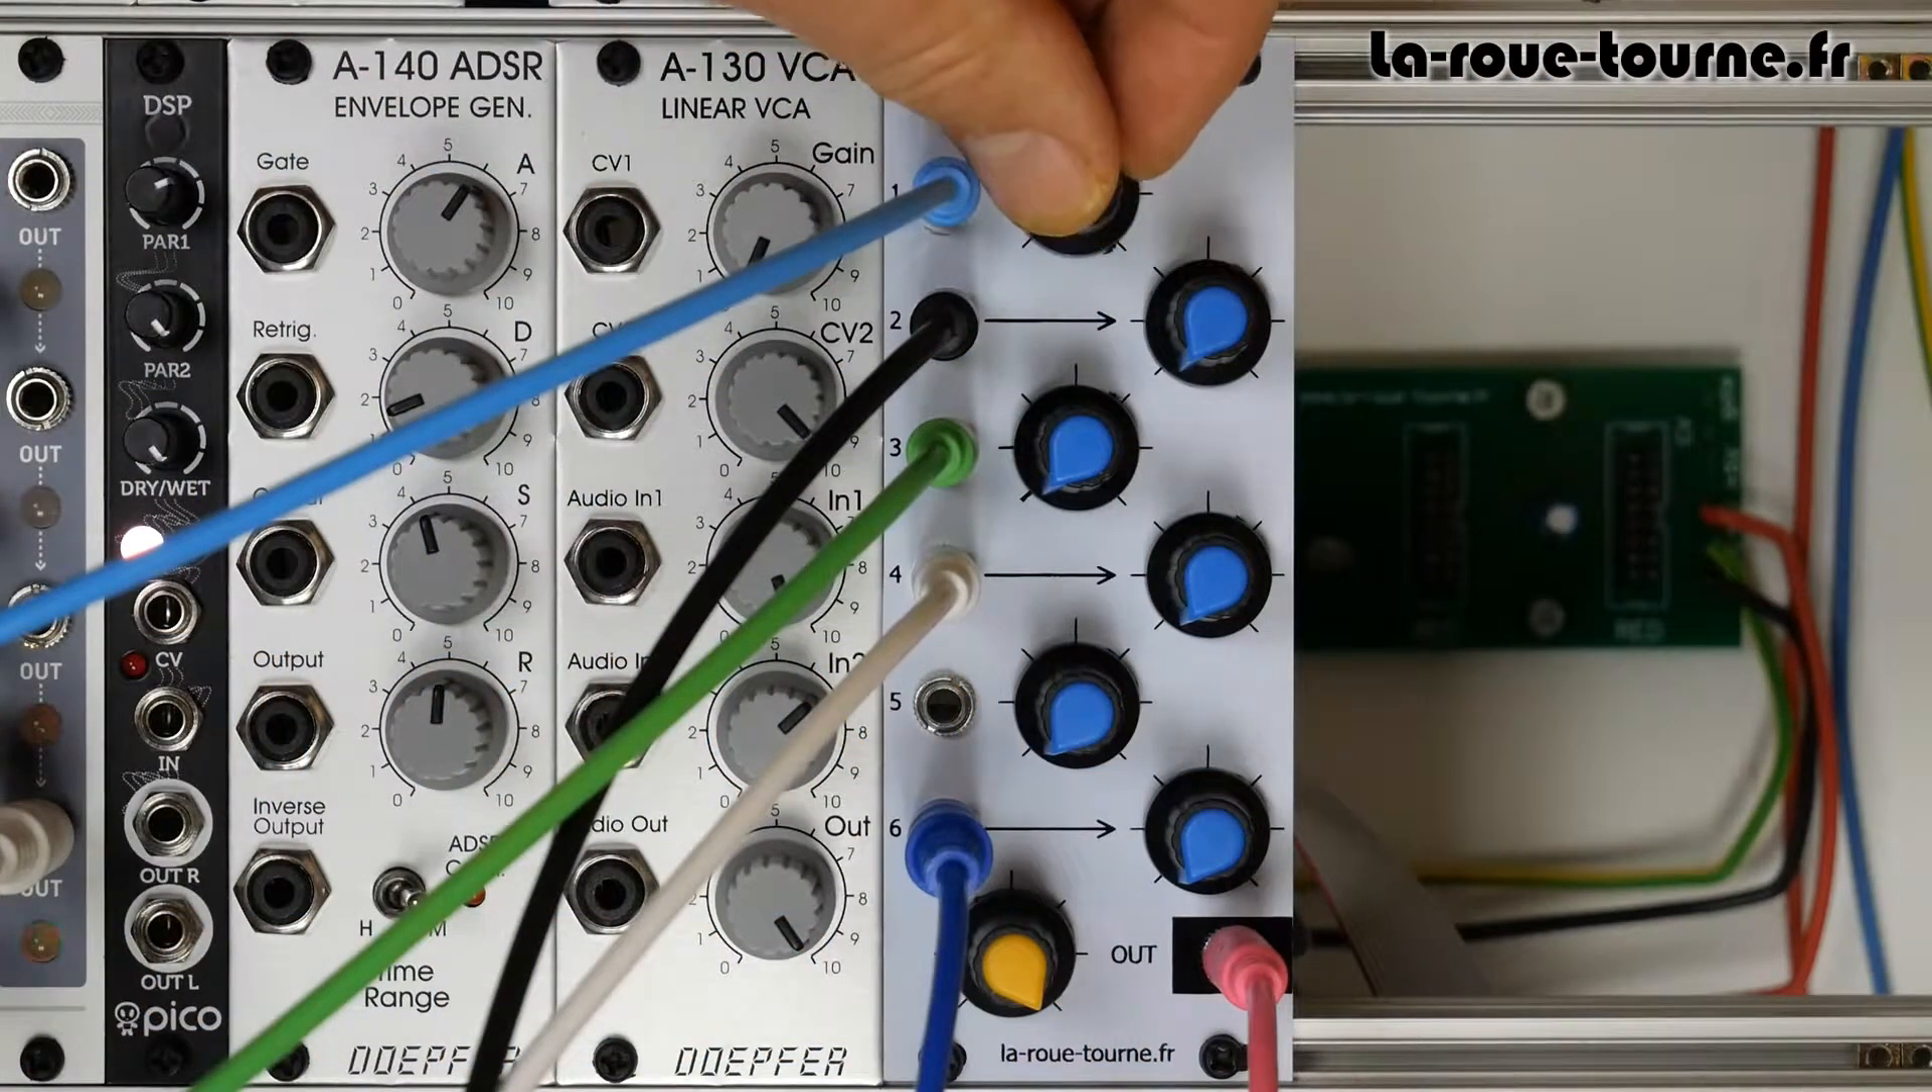Voilà le mixeur avec 5 voies connectées.